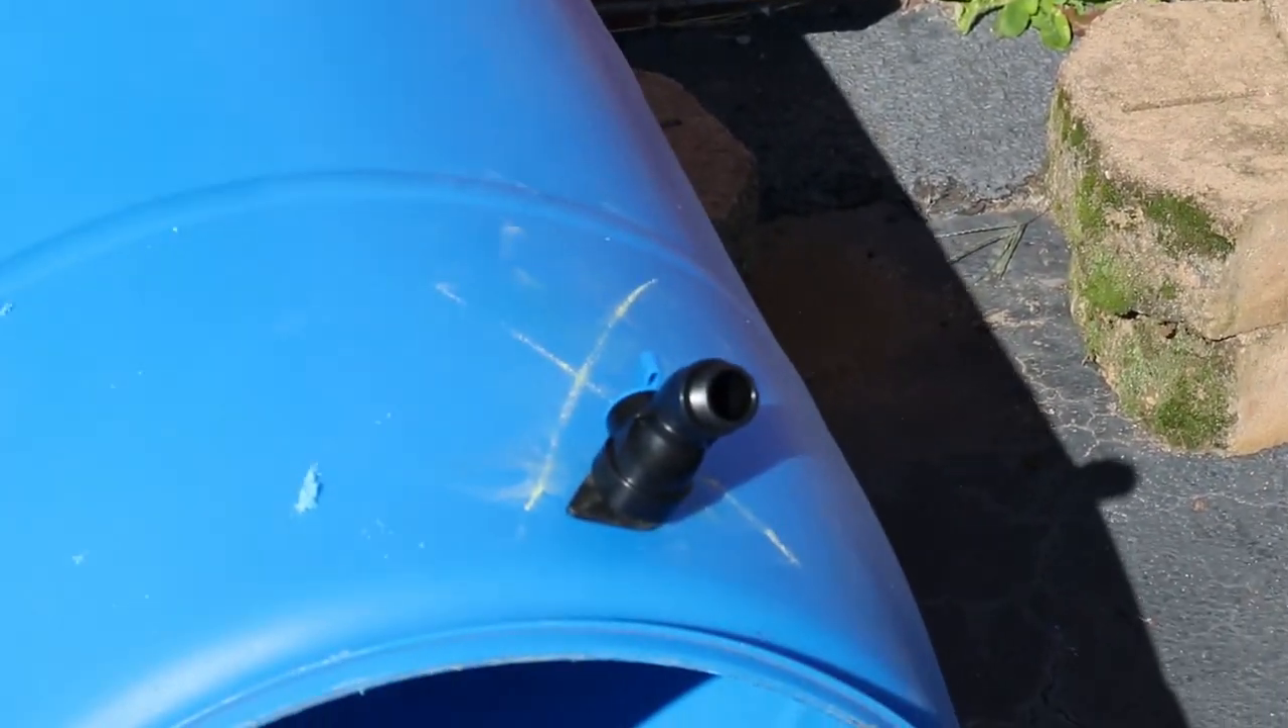All right now you've attached the spigot to the bottom of the barrel and you can figure out where we want to drill the hole at the top.